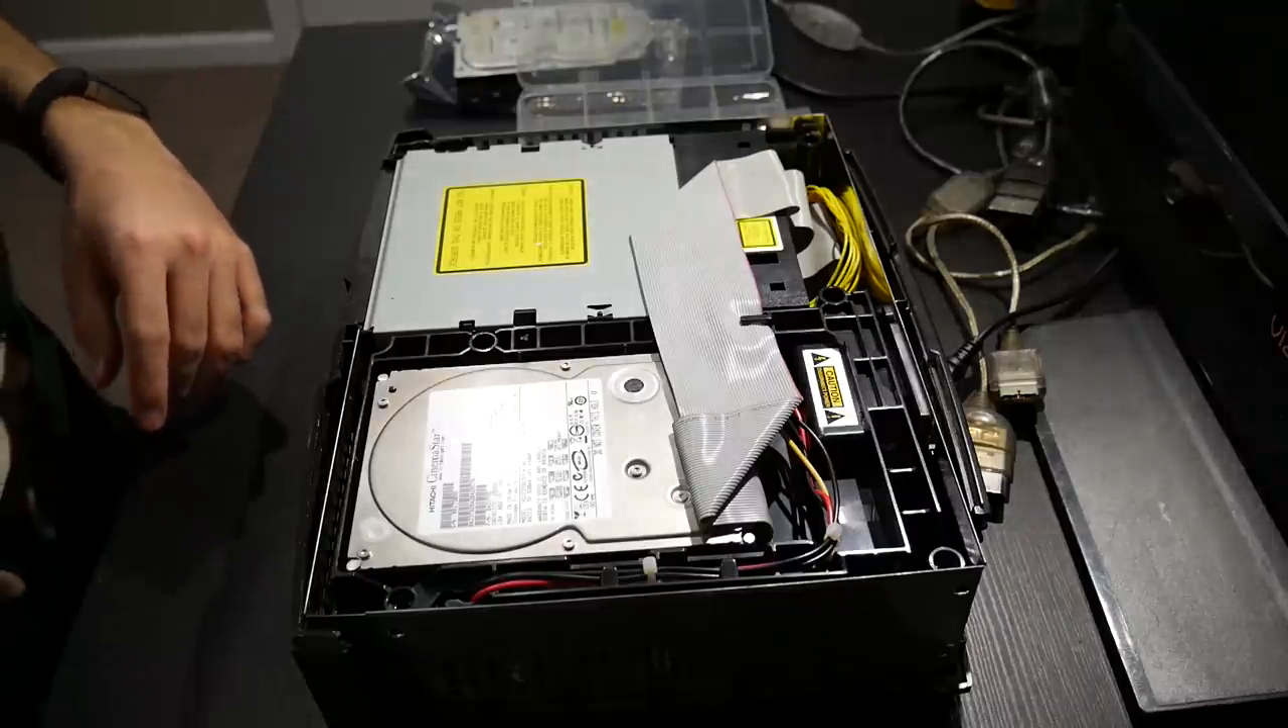All right and there we go we have access to the insides of the system now.